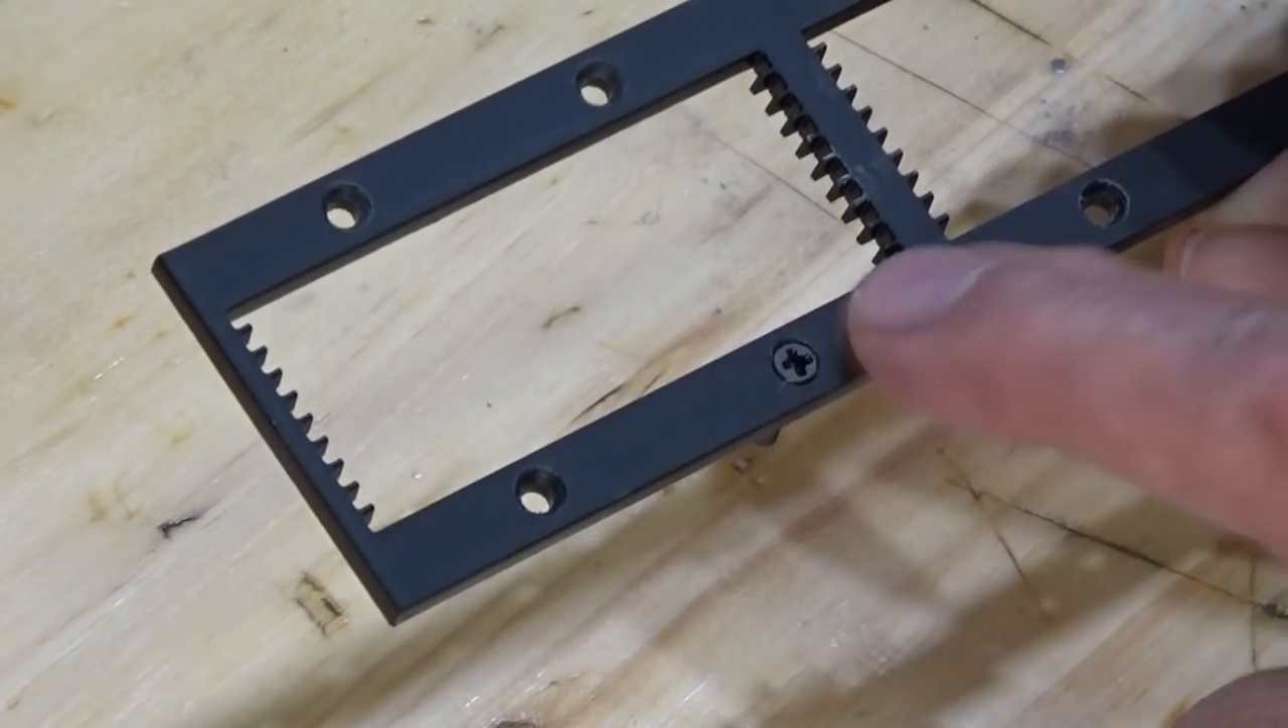So what I did instead was I purchased some black countersunk head screws and they fit into the countersinks that I've already drilled in the plastic part.